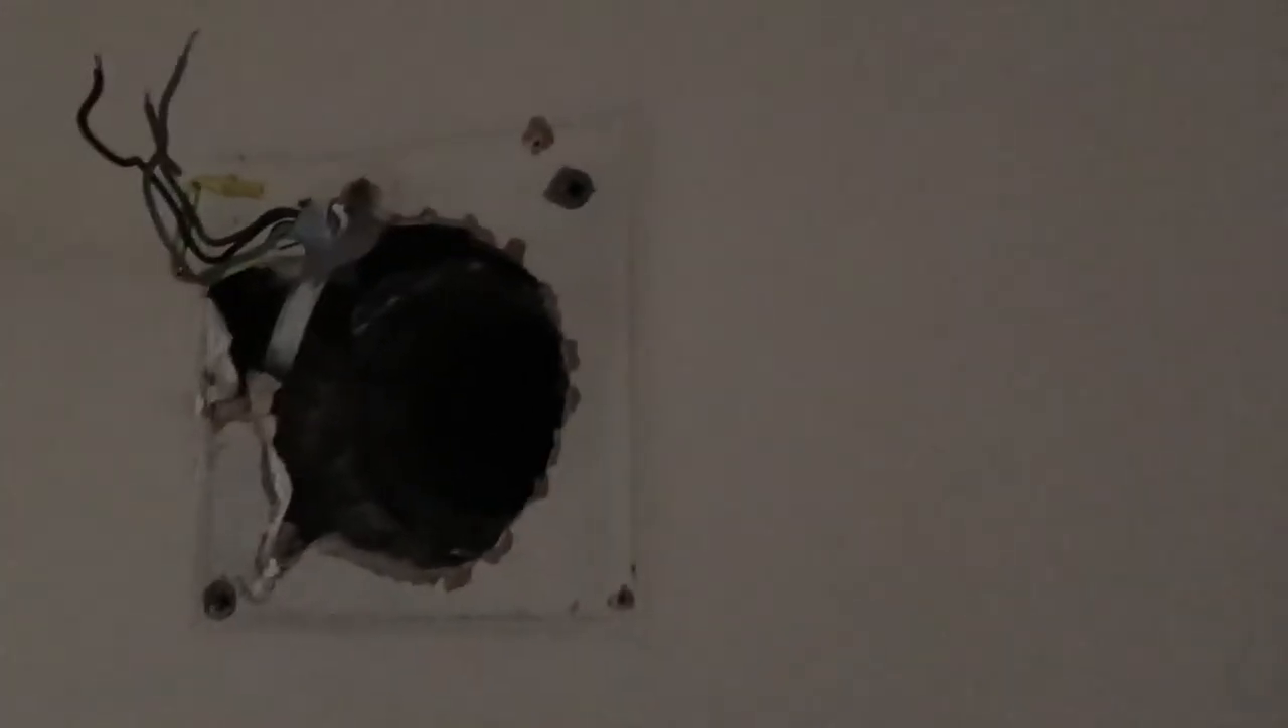I've already taken off the old extractor.